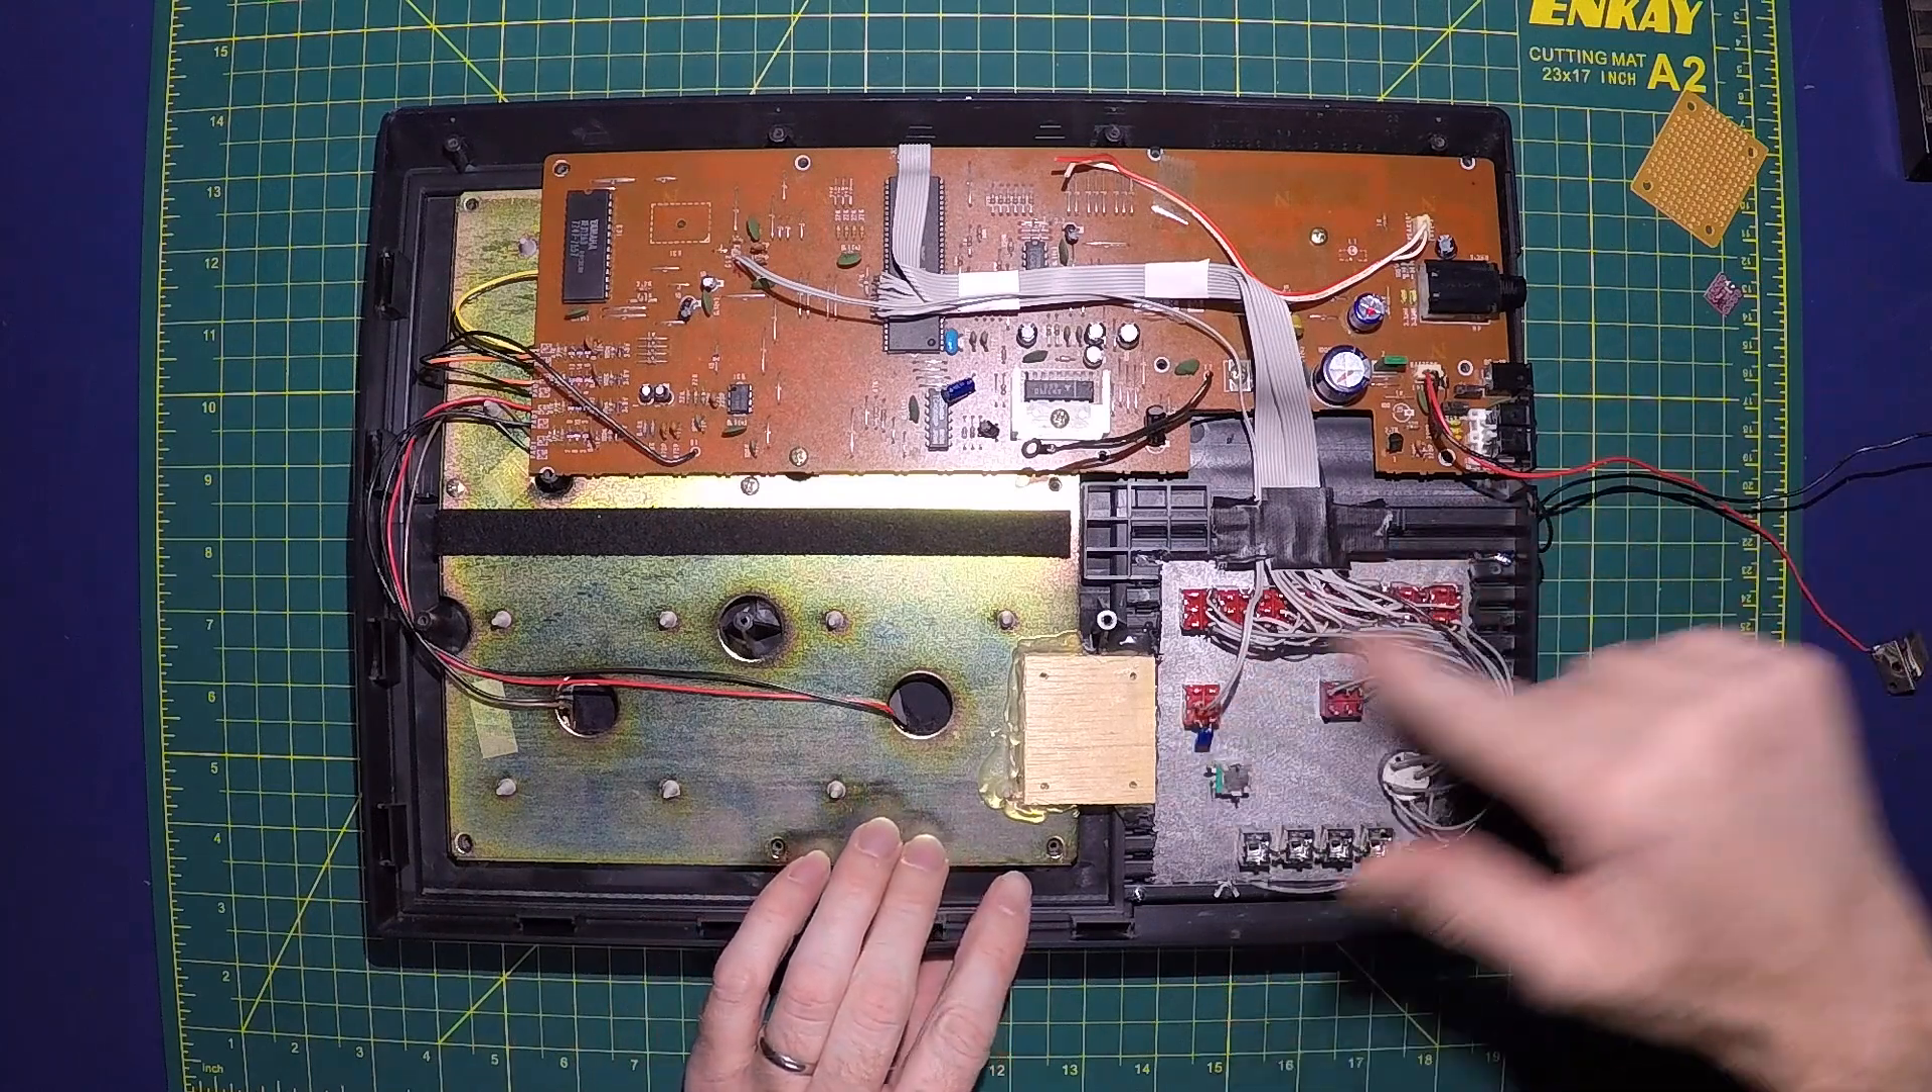And then I glued in this little board that I pre-drilled for my little circuit board here.